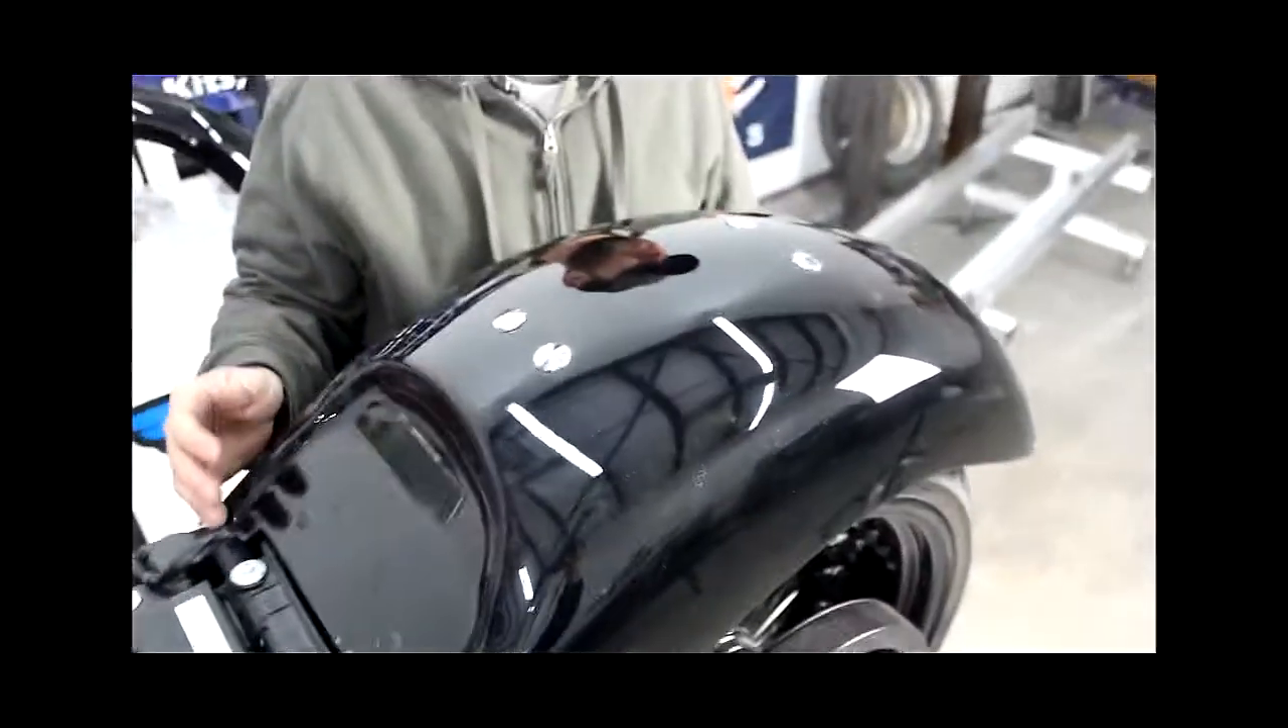You can see we've installed these chrome push plugs.